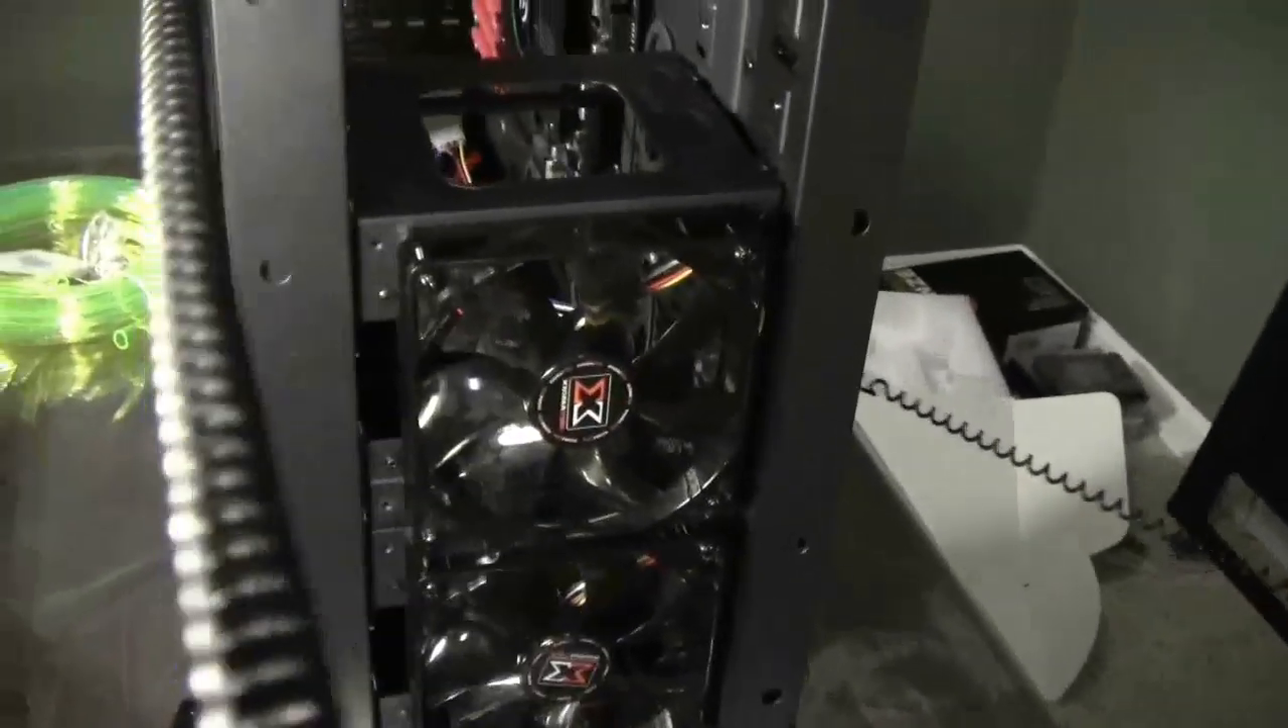As you see, we removed the front of the case.